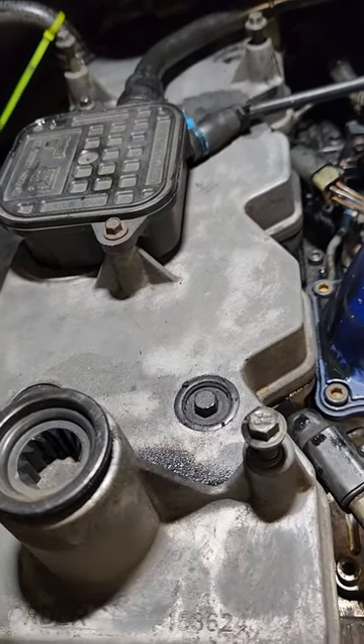Alright guys as you can tell I got the valve cover back on here.